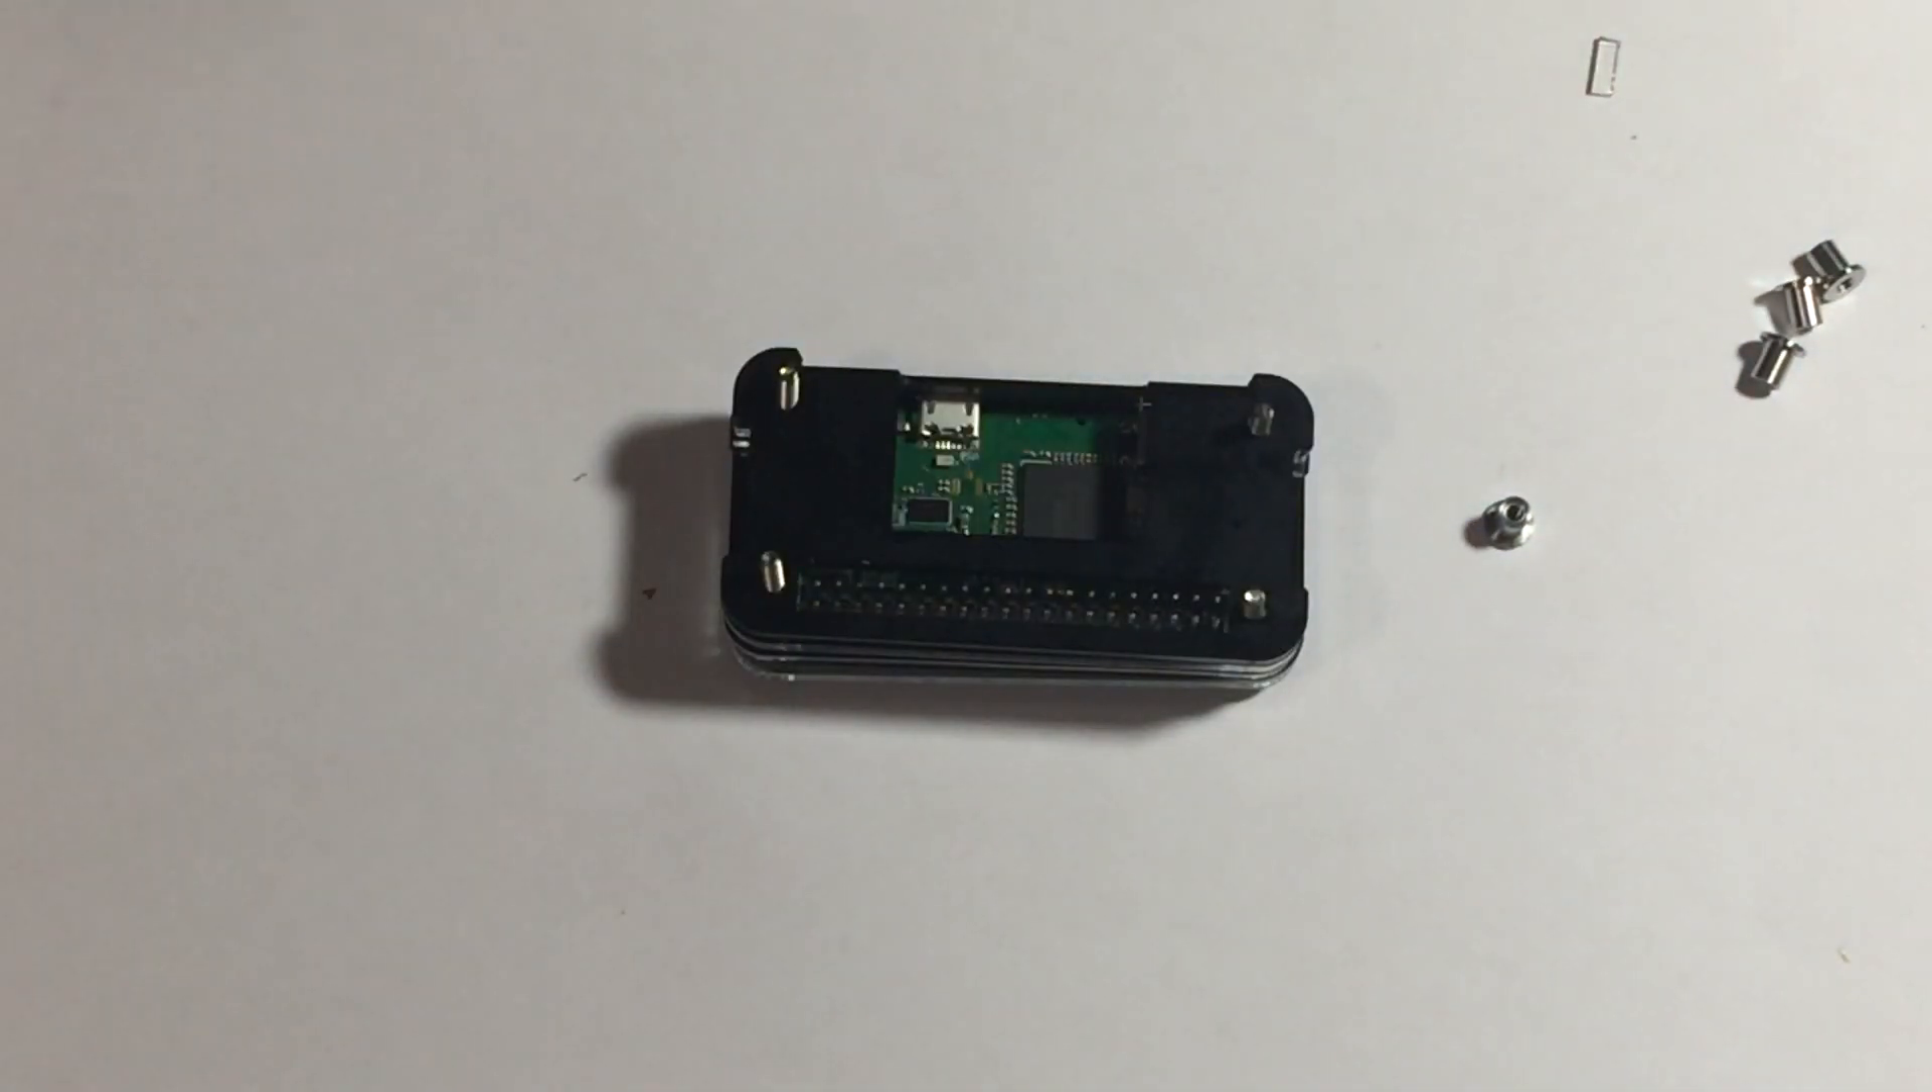The Raspberry Pi itself isn't closed just now.